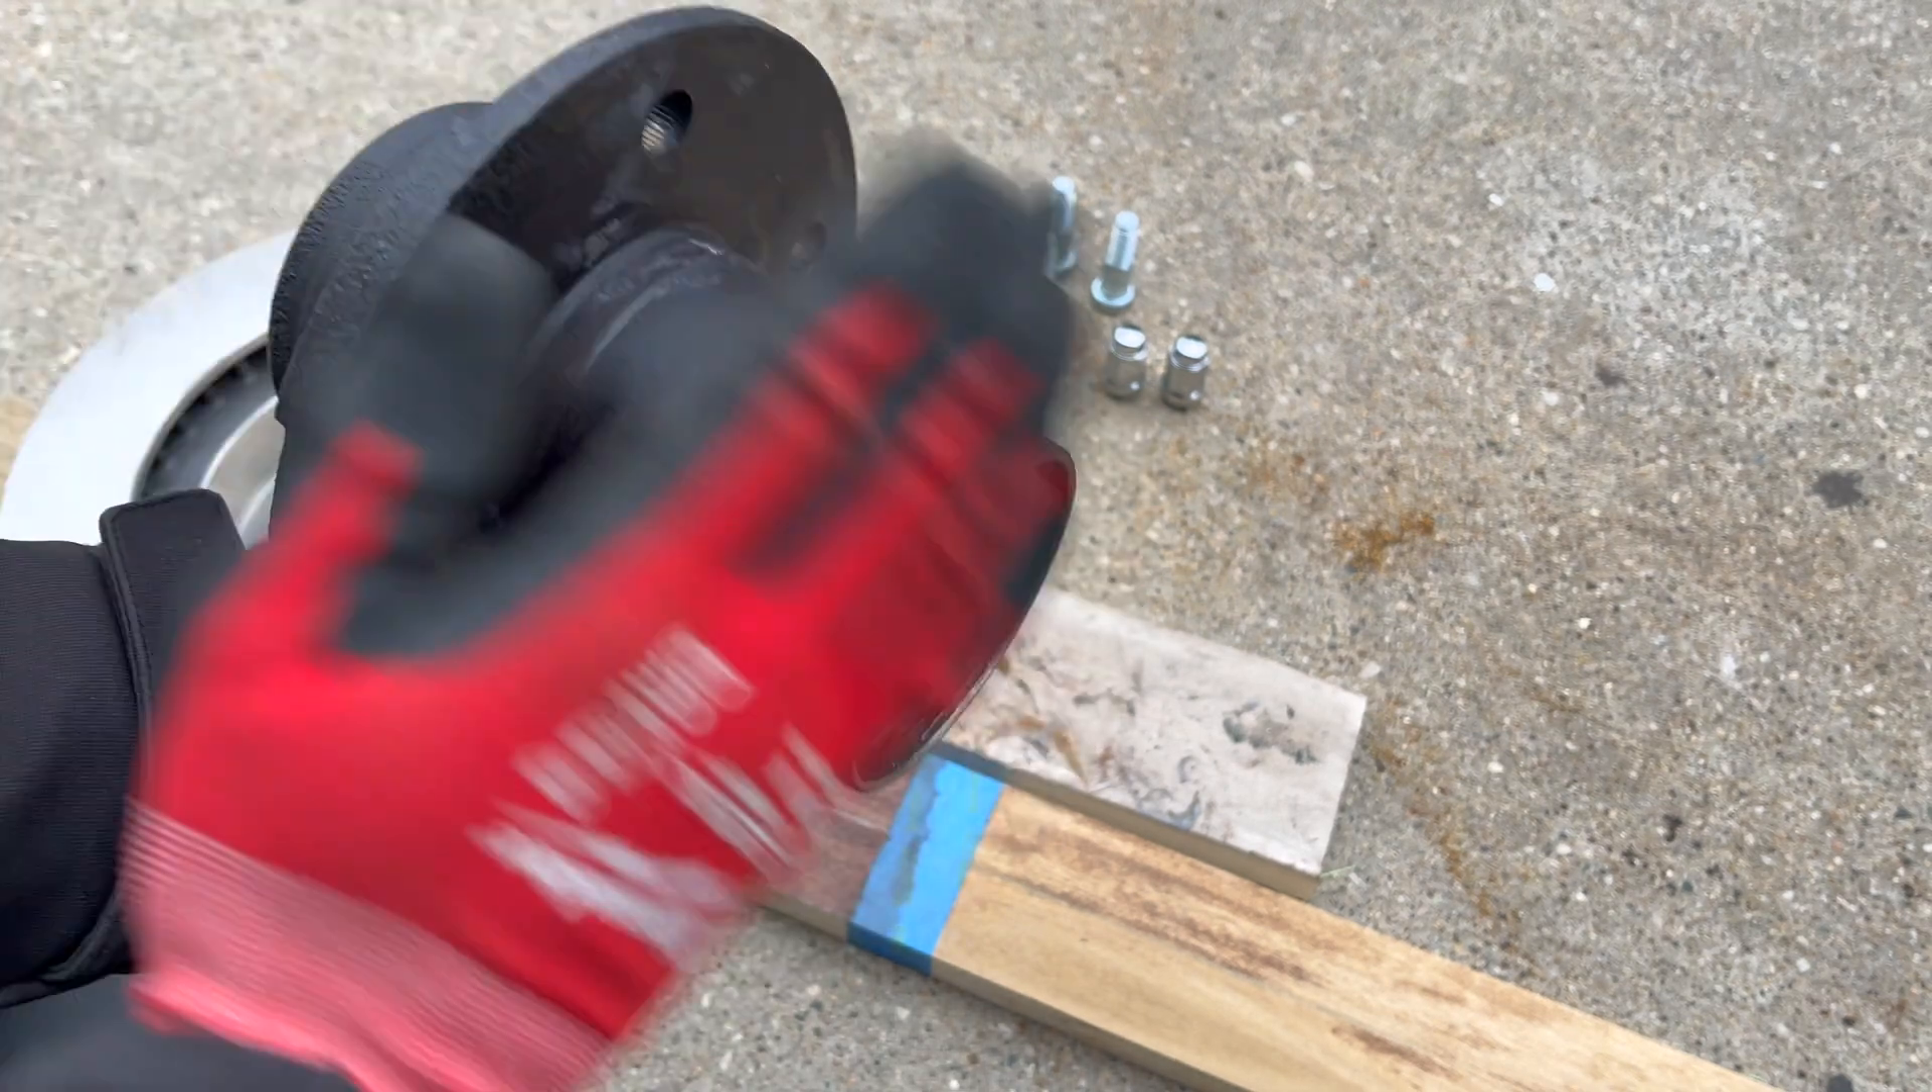All right guys so we have our hub here and the only thing left to do is to attach the rotor and of course your wheel studs right back there.